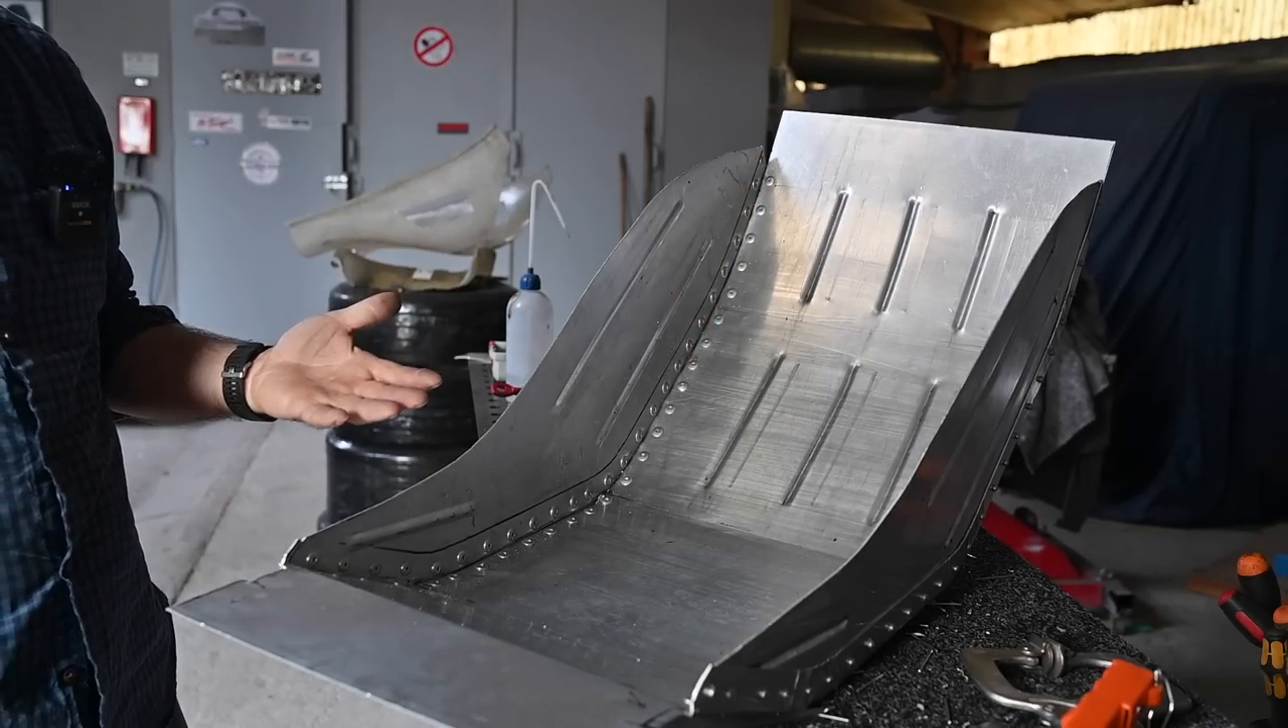You can see where we have all the rivets along the side we also have then rivets on the bottom so that holds the bottom part together with the sides.